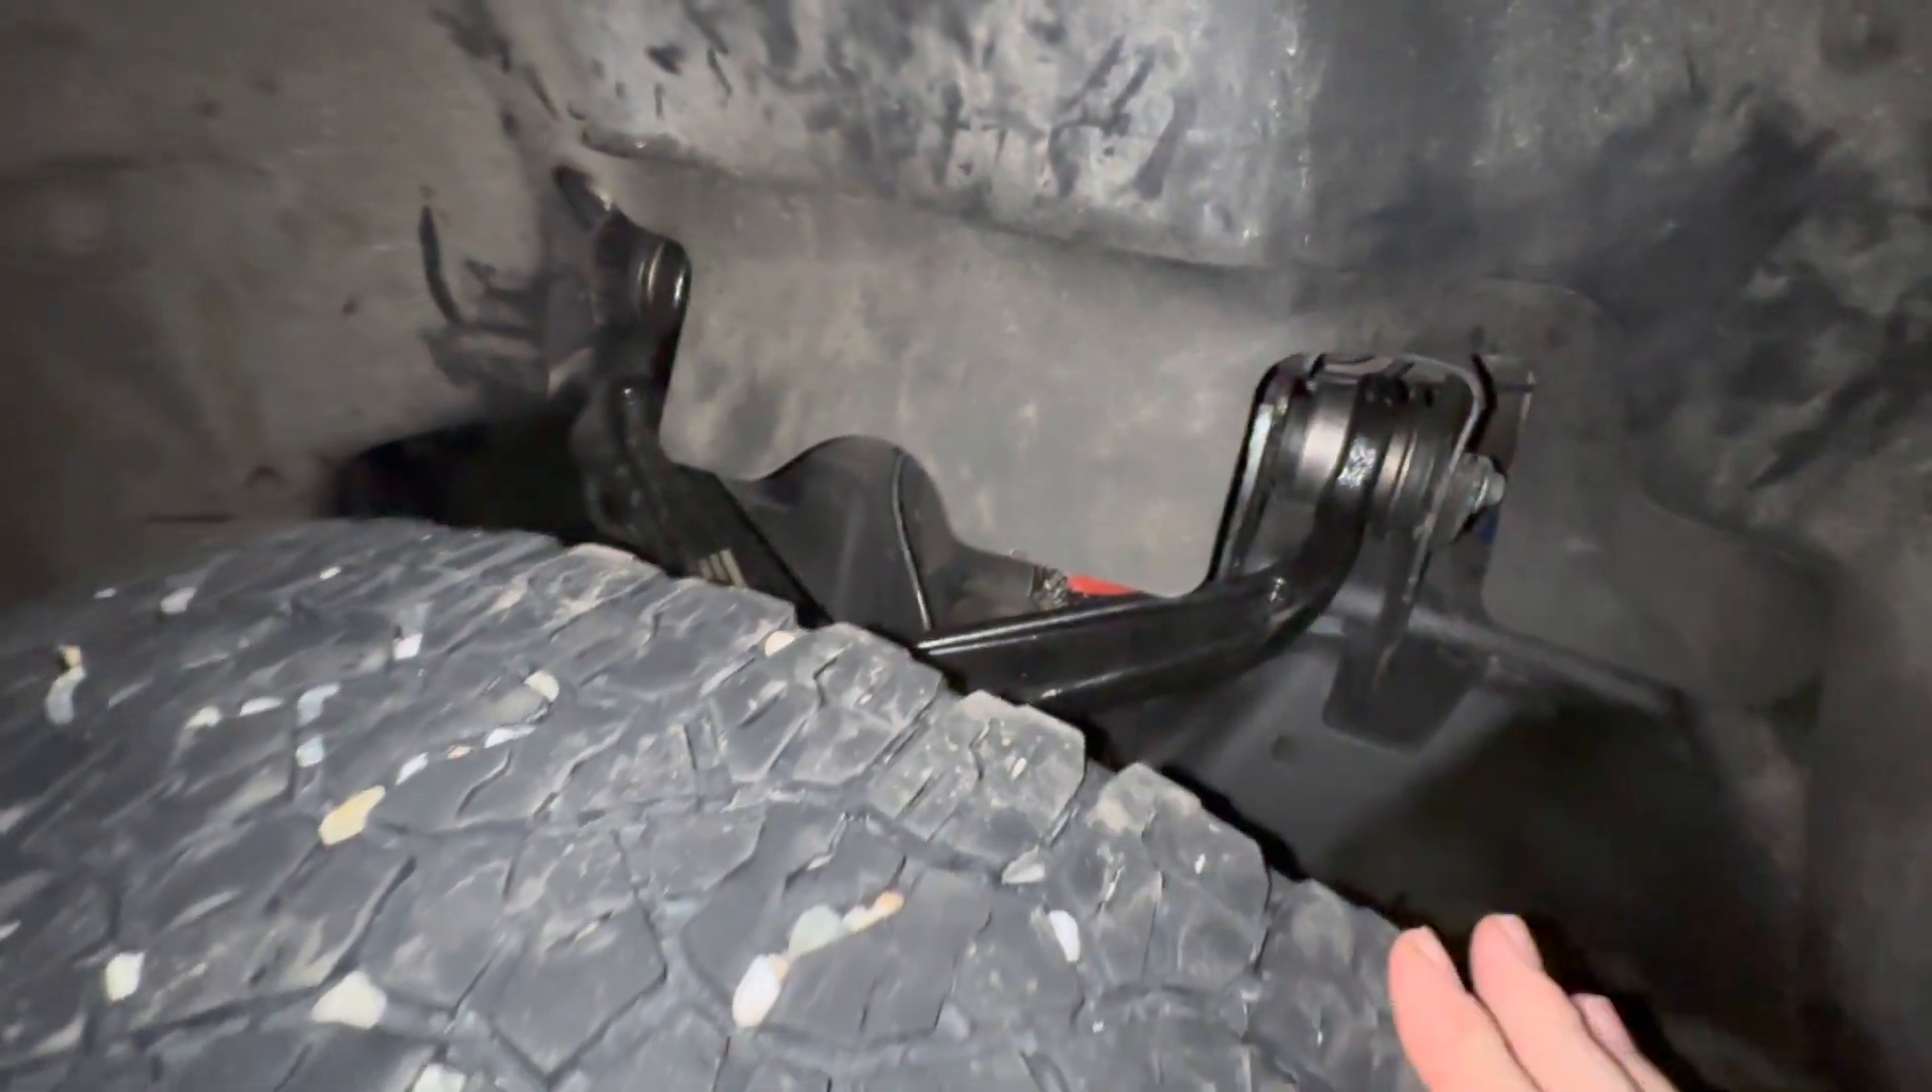I installed the tire back onto the truck so it's sitting underneath its own weight.